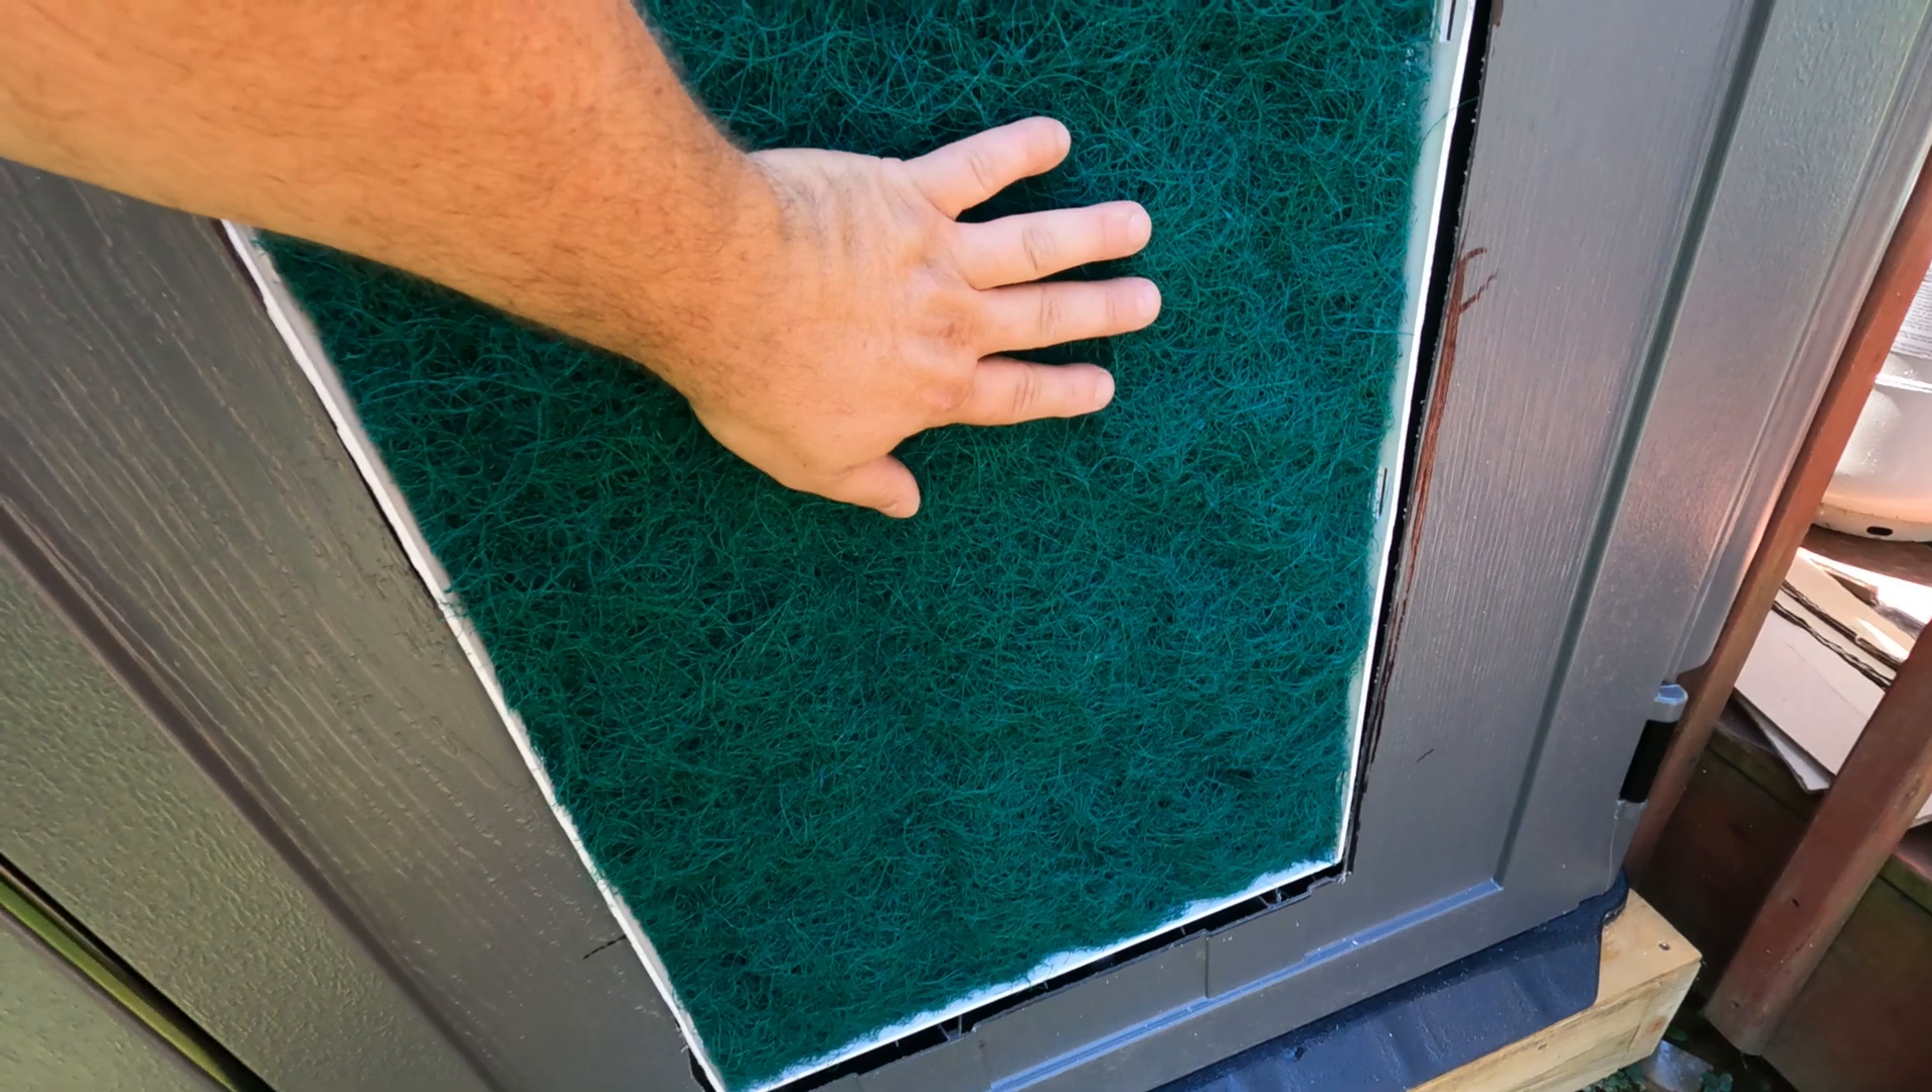And i already cut the first piece of filter fabric right here and it fits in there perfectly and i can still feel the air easily blowing through there even with this one being still fully open.